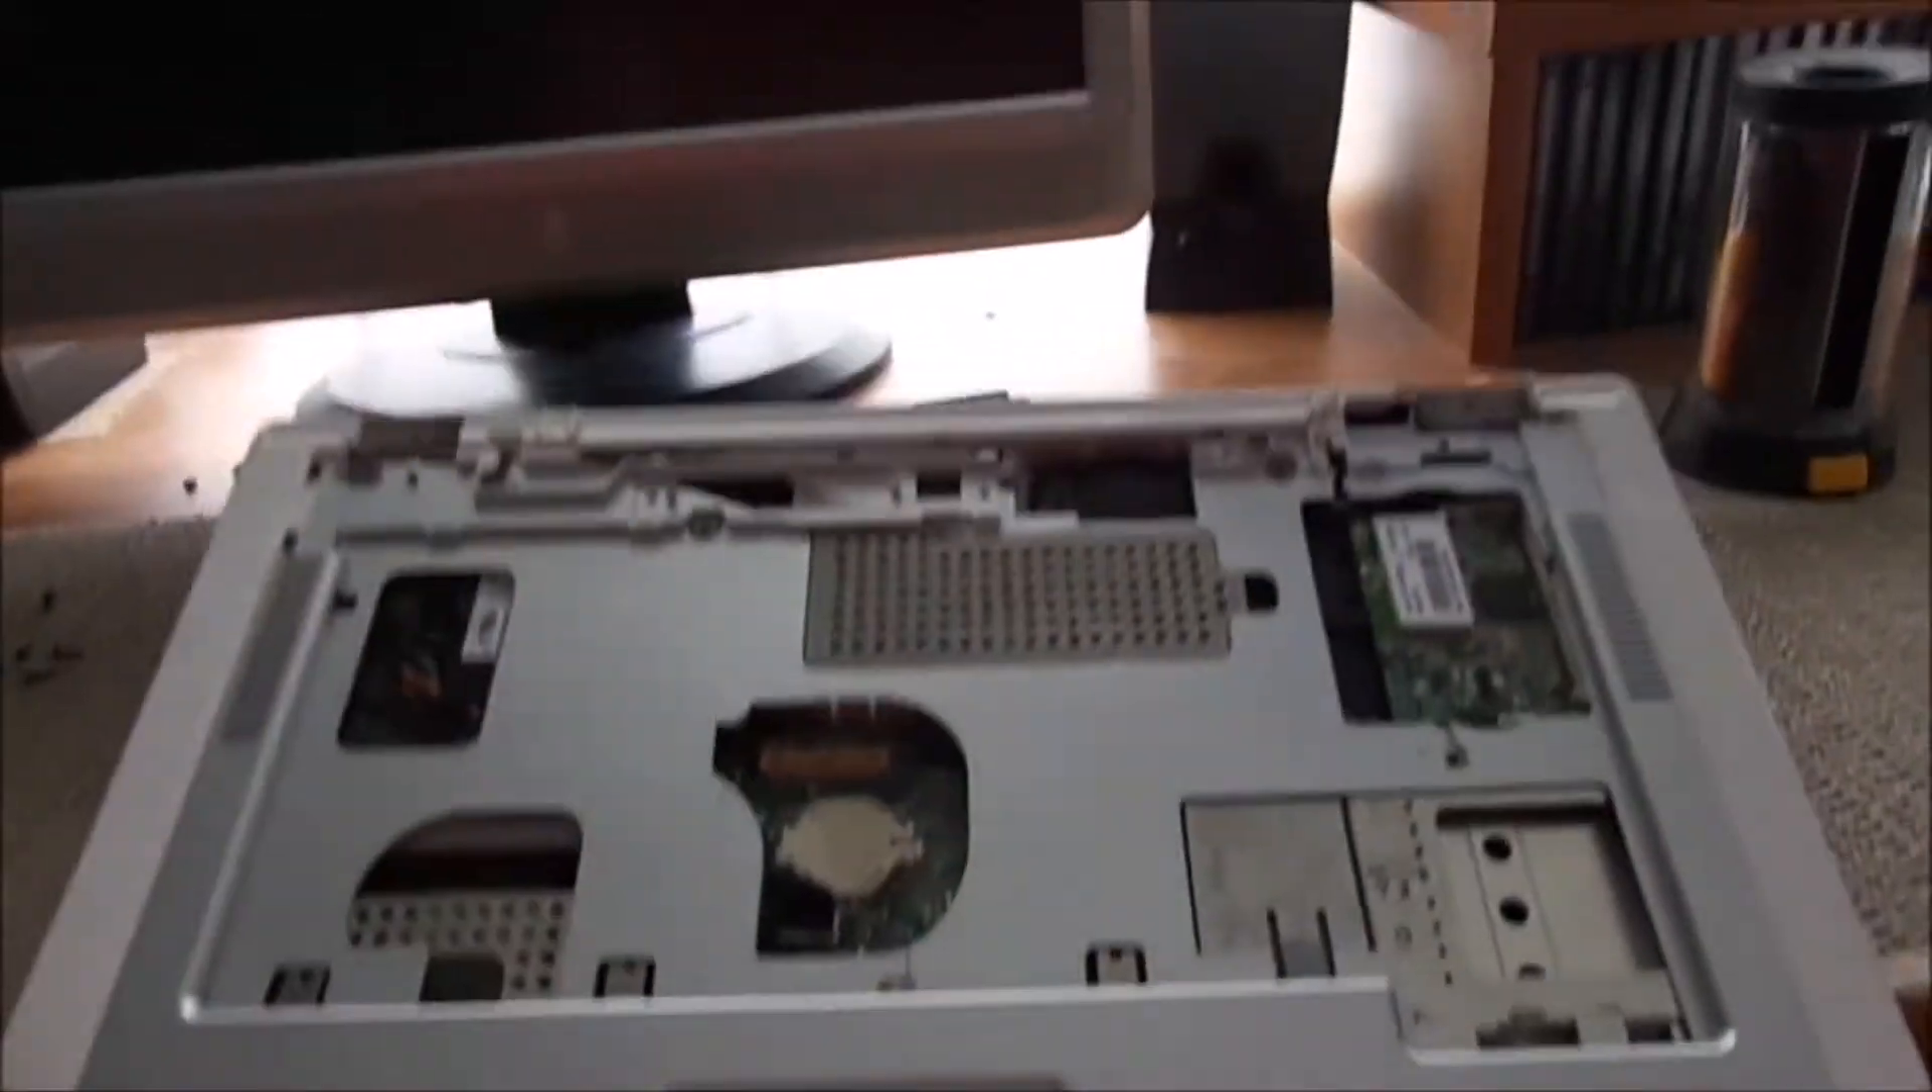Well, as you guys can see, I have the display totally removed, and I still was having trouble getting this bezel off.